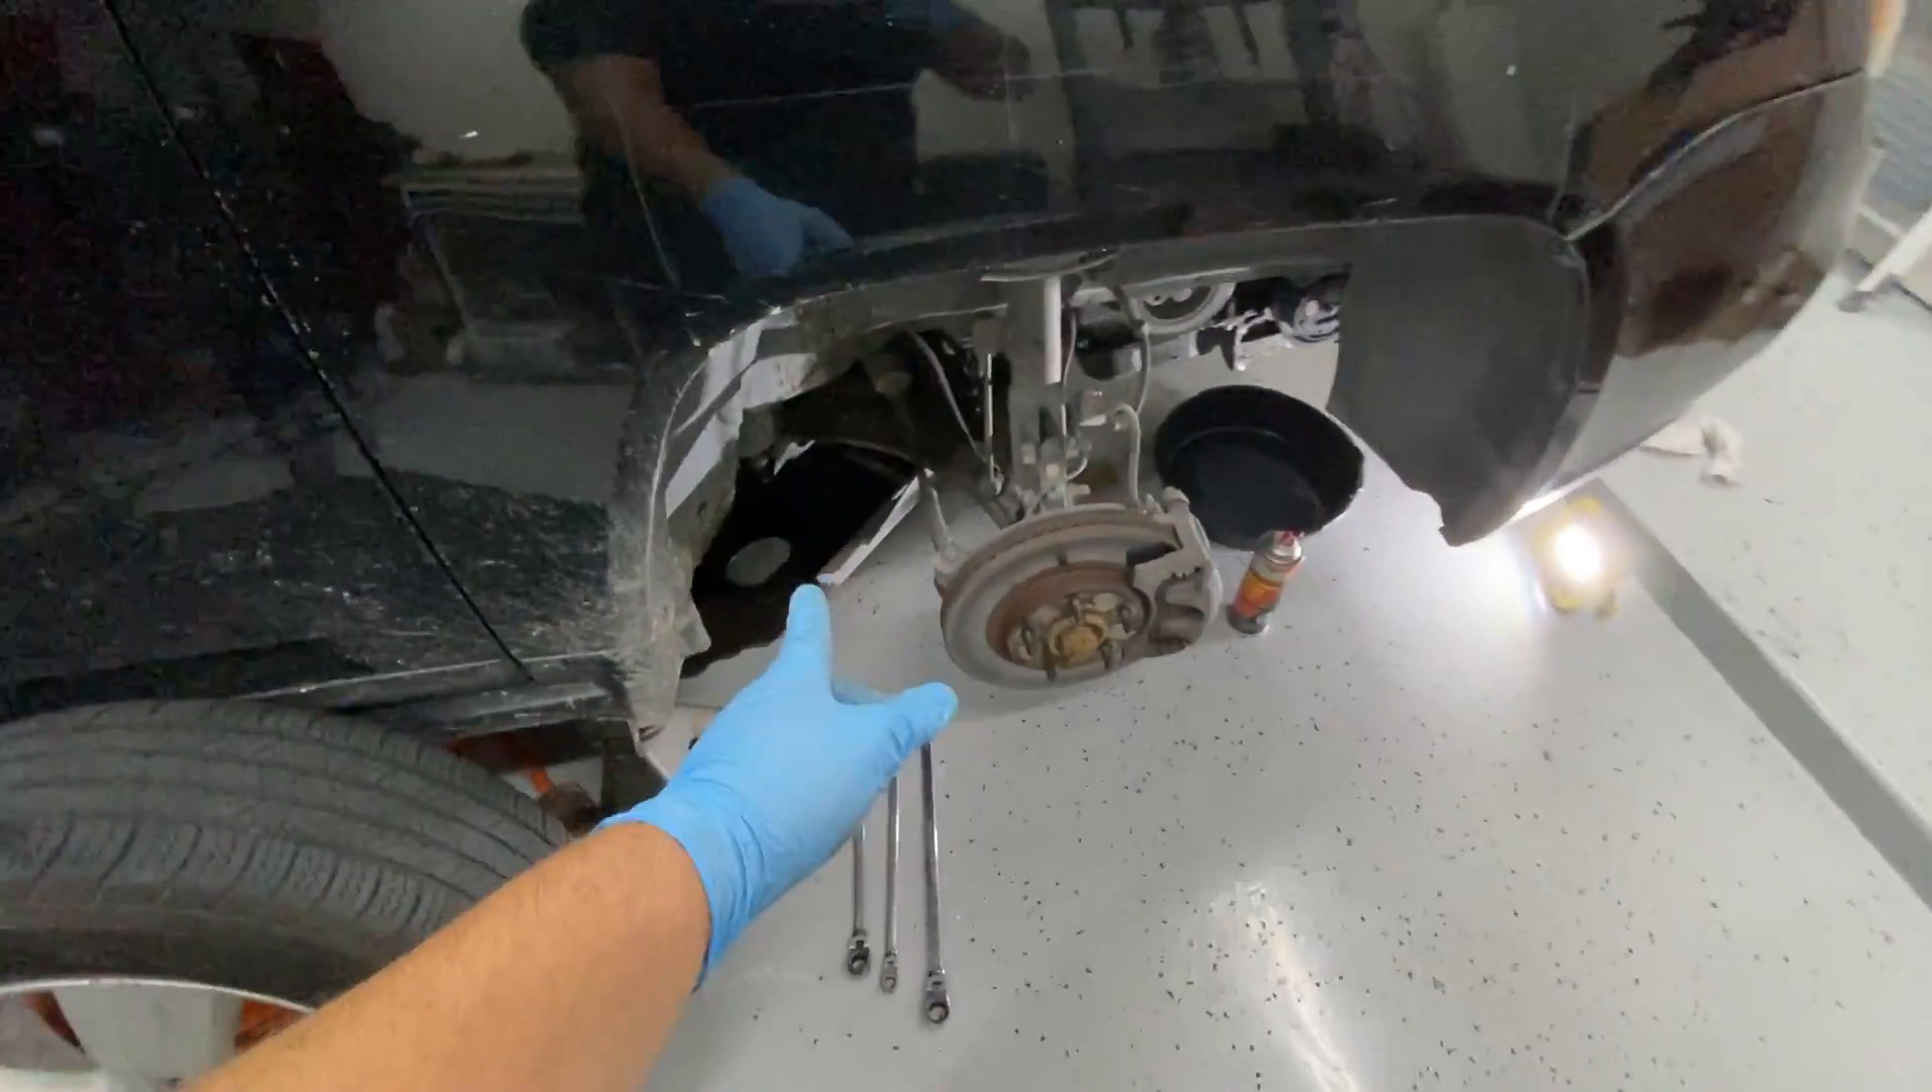All right guys so i've got the tire off on the passenger side here.